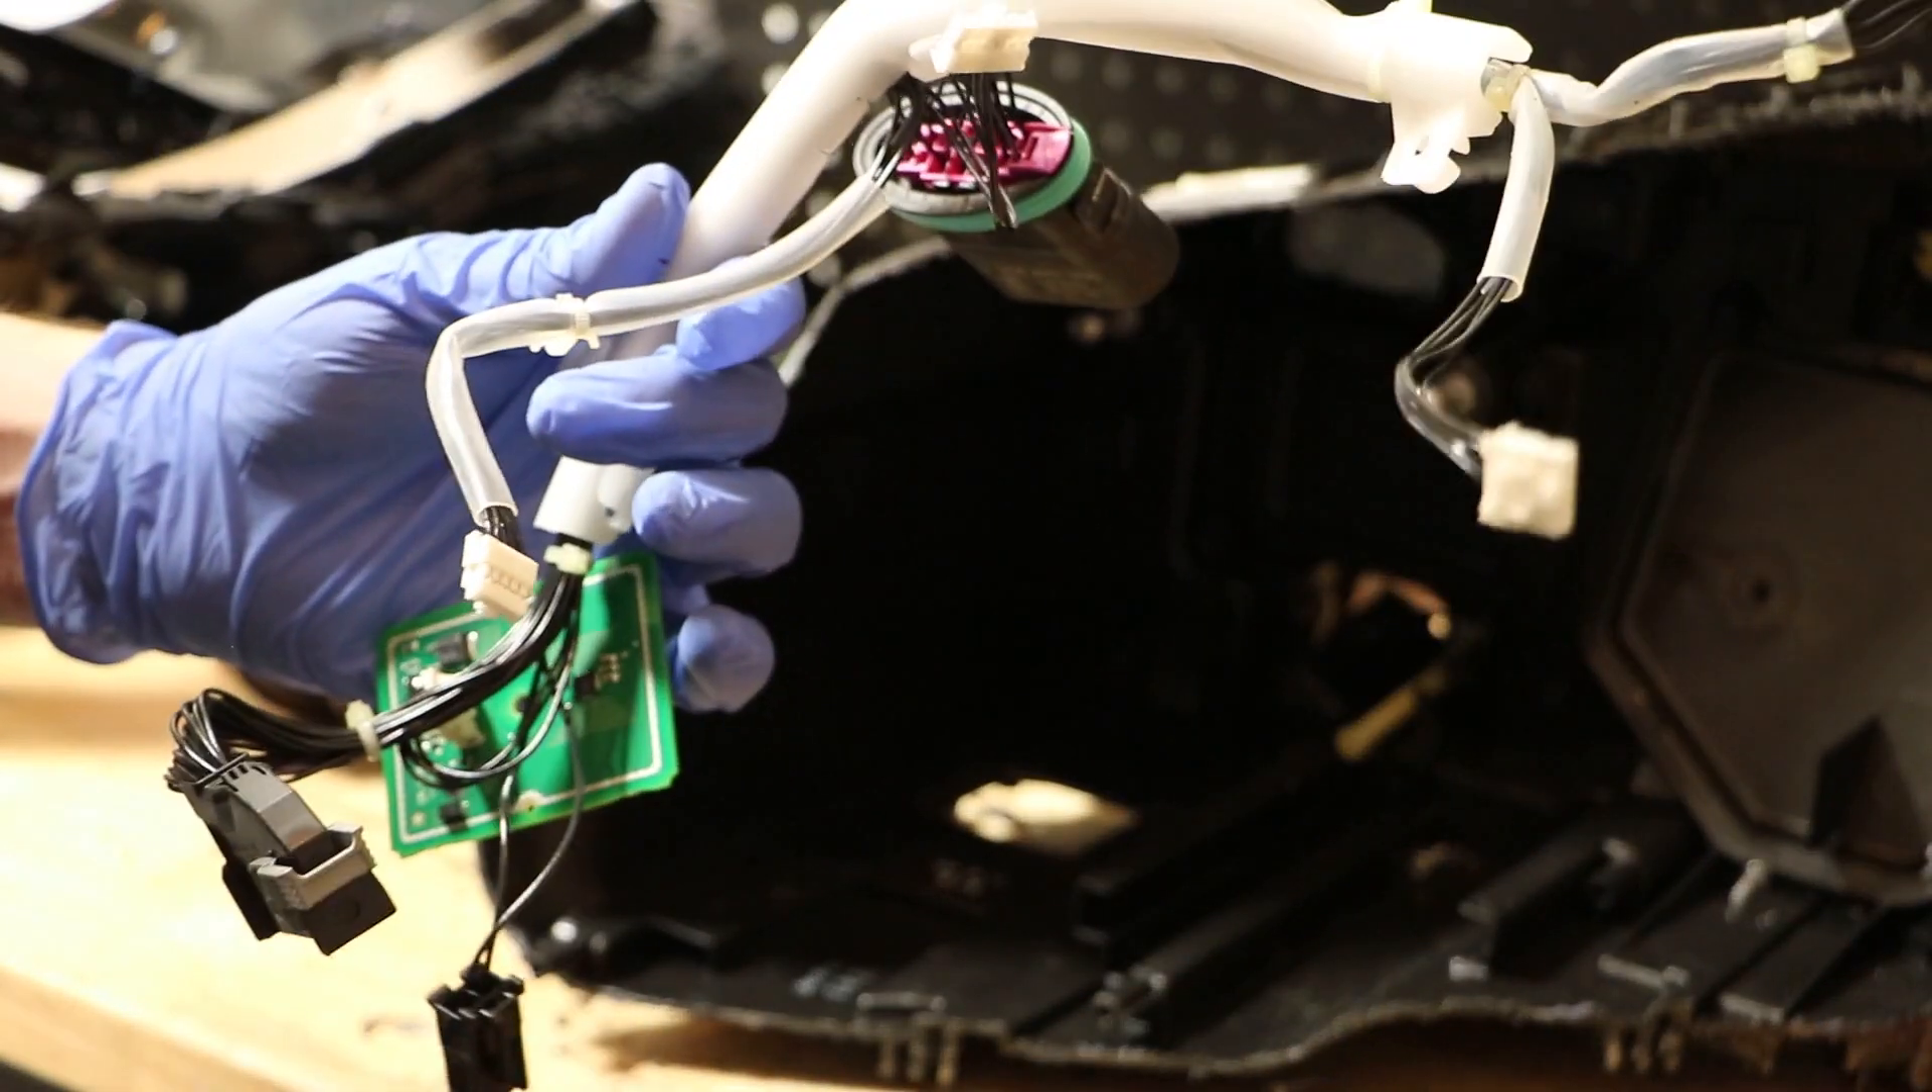And we now have the internal wire harness removed.